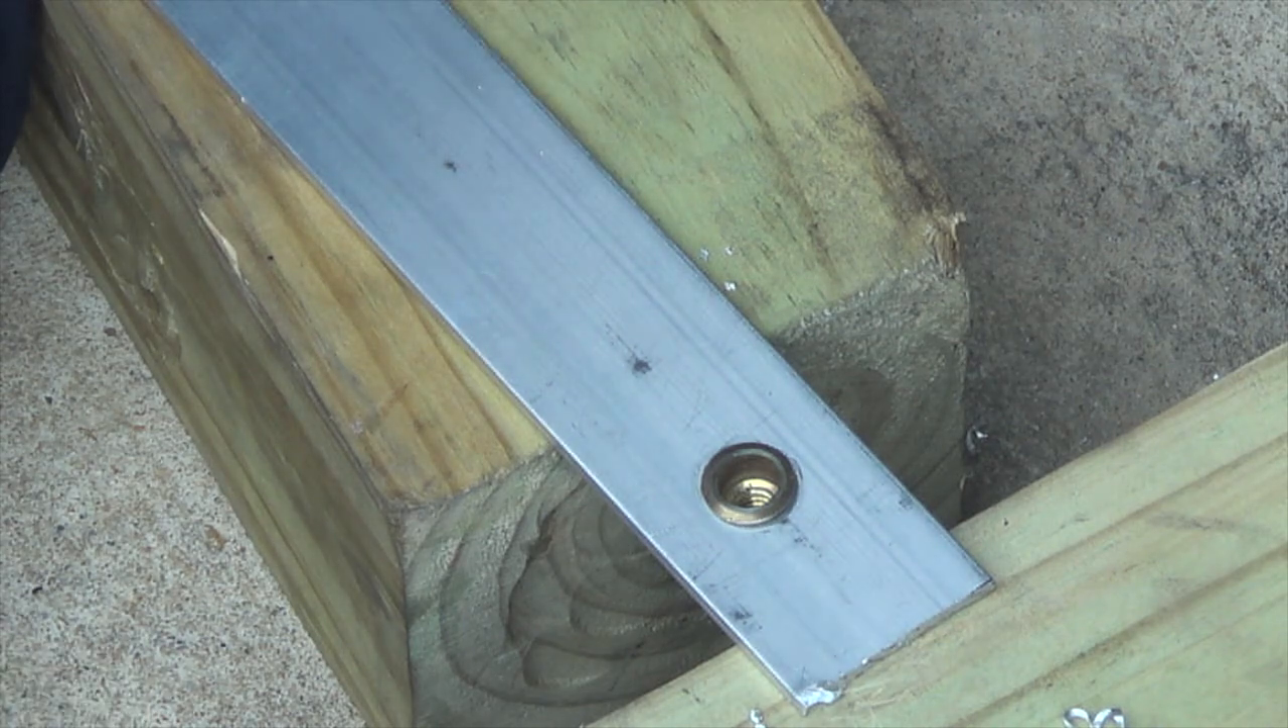And you basically have the rivnut in place in the sheet metal.